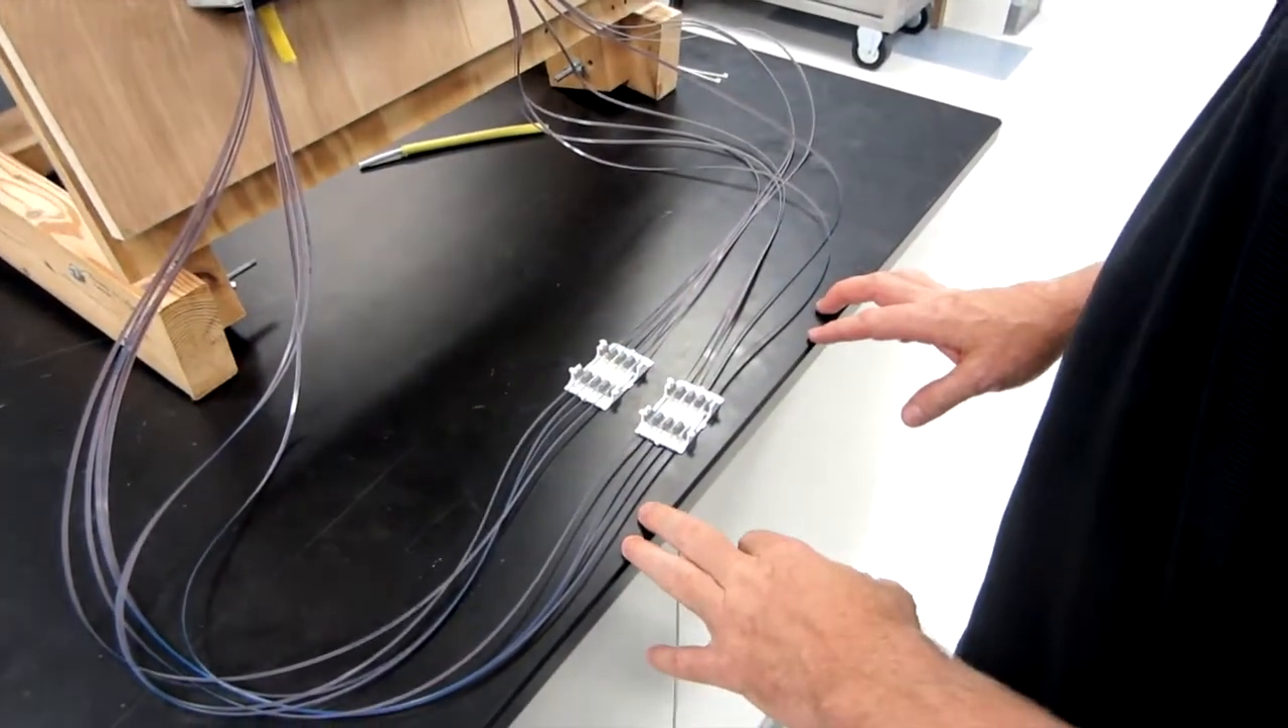So all the twists have been taken out and our splices have been made.